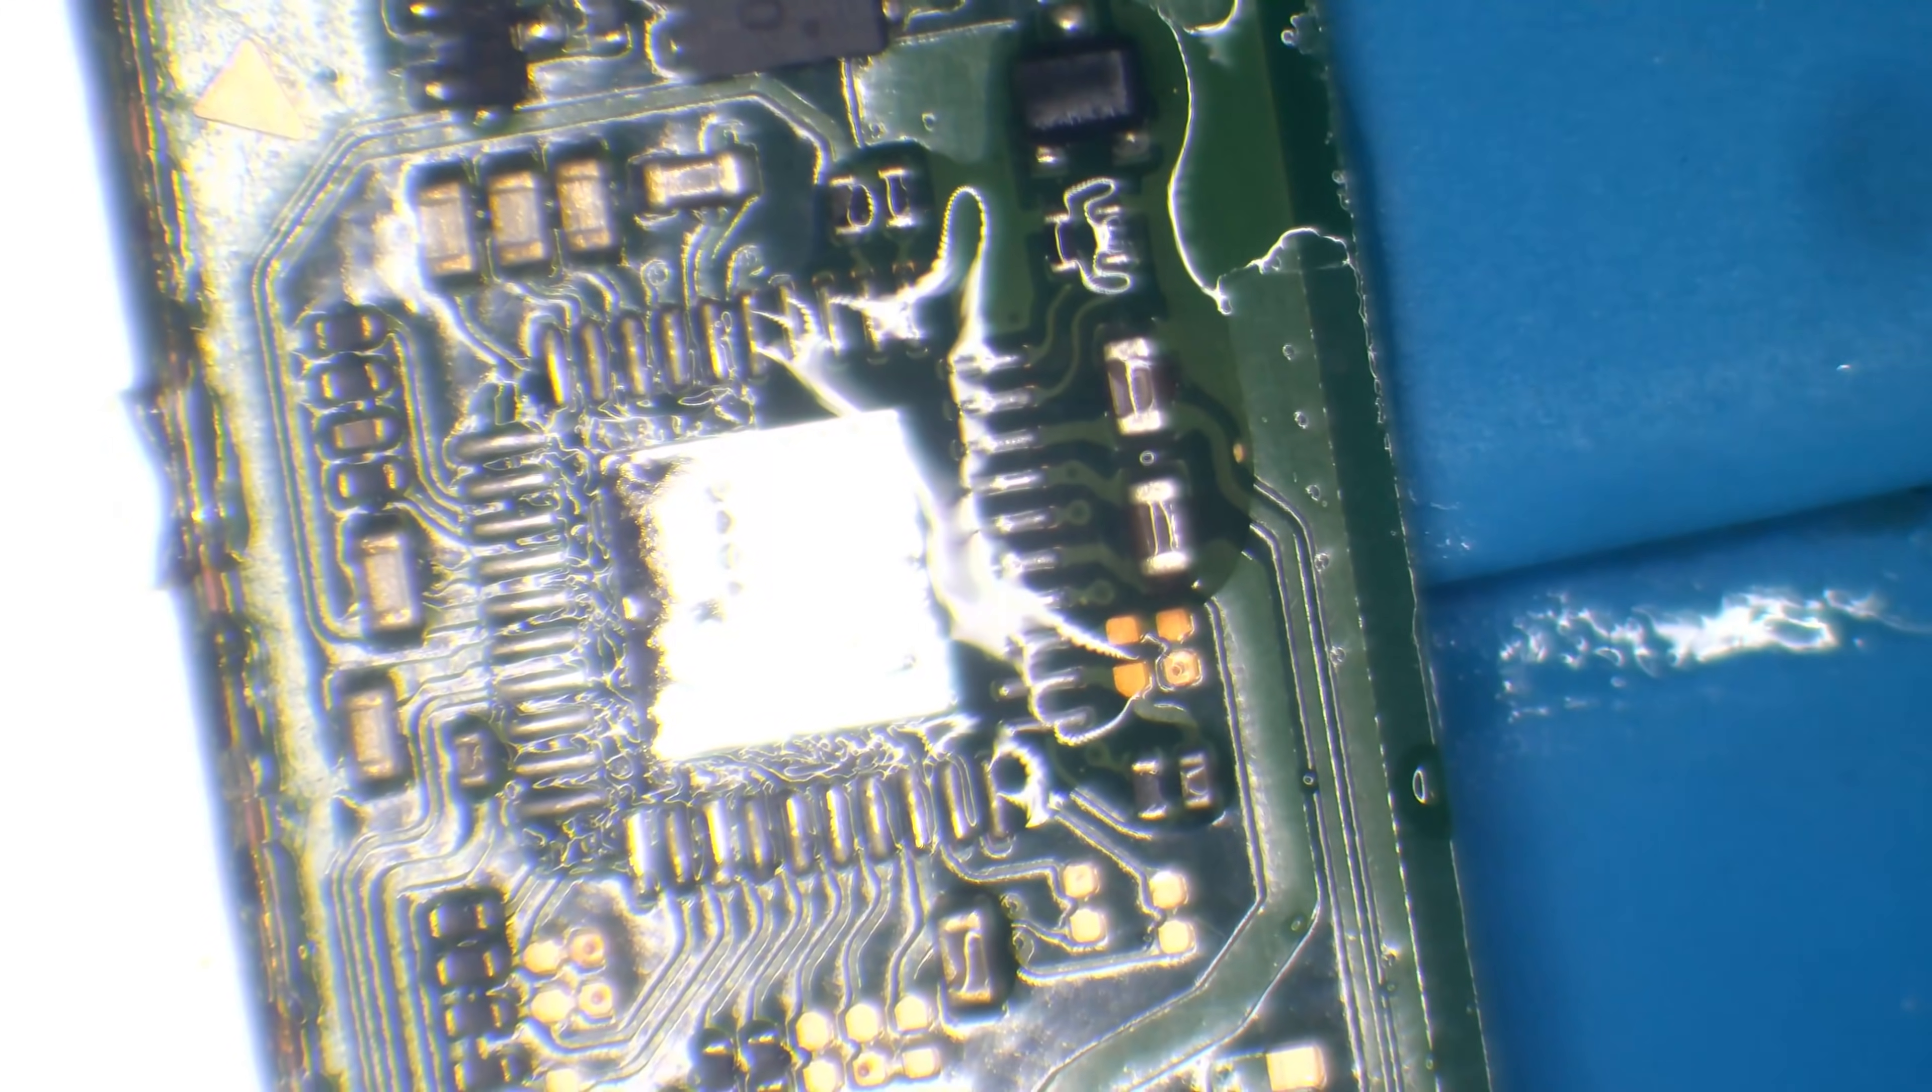There we go there's the old chip removed.